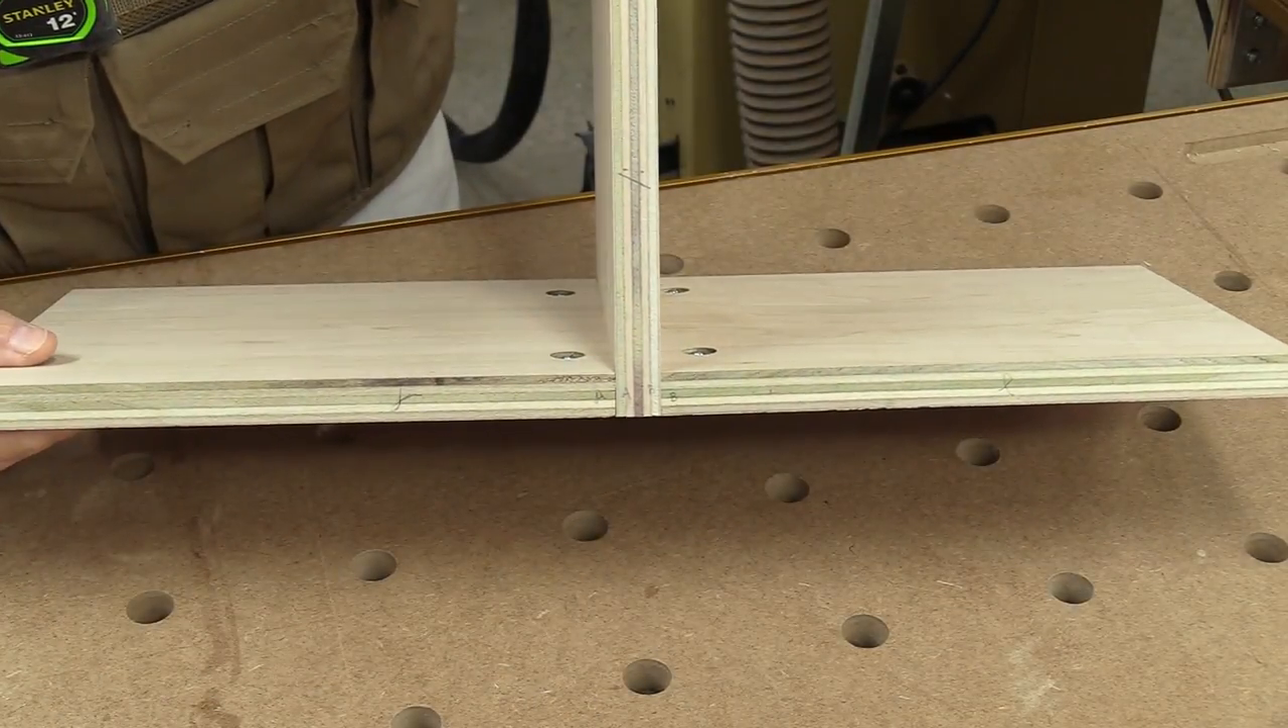Well both sides came together really nice, and it's nice and flush in front.